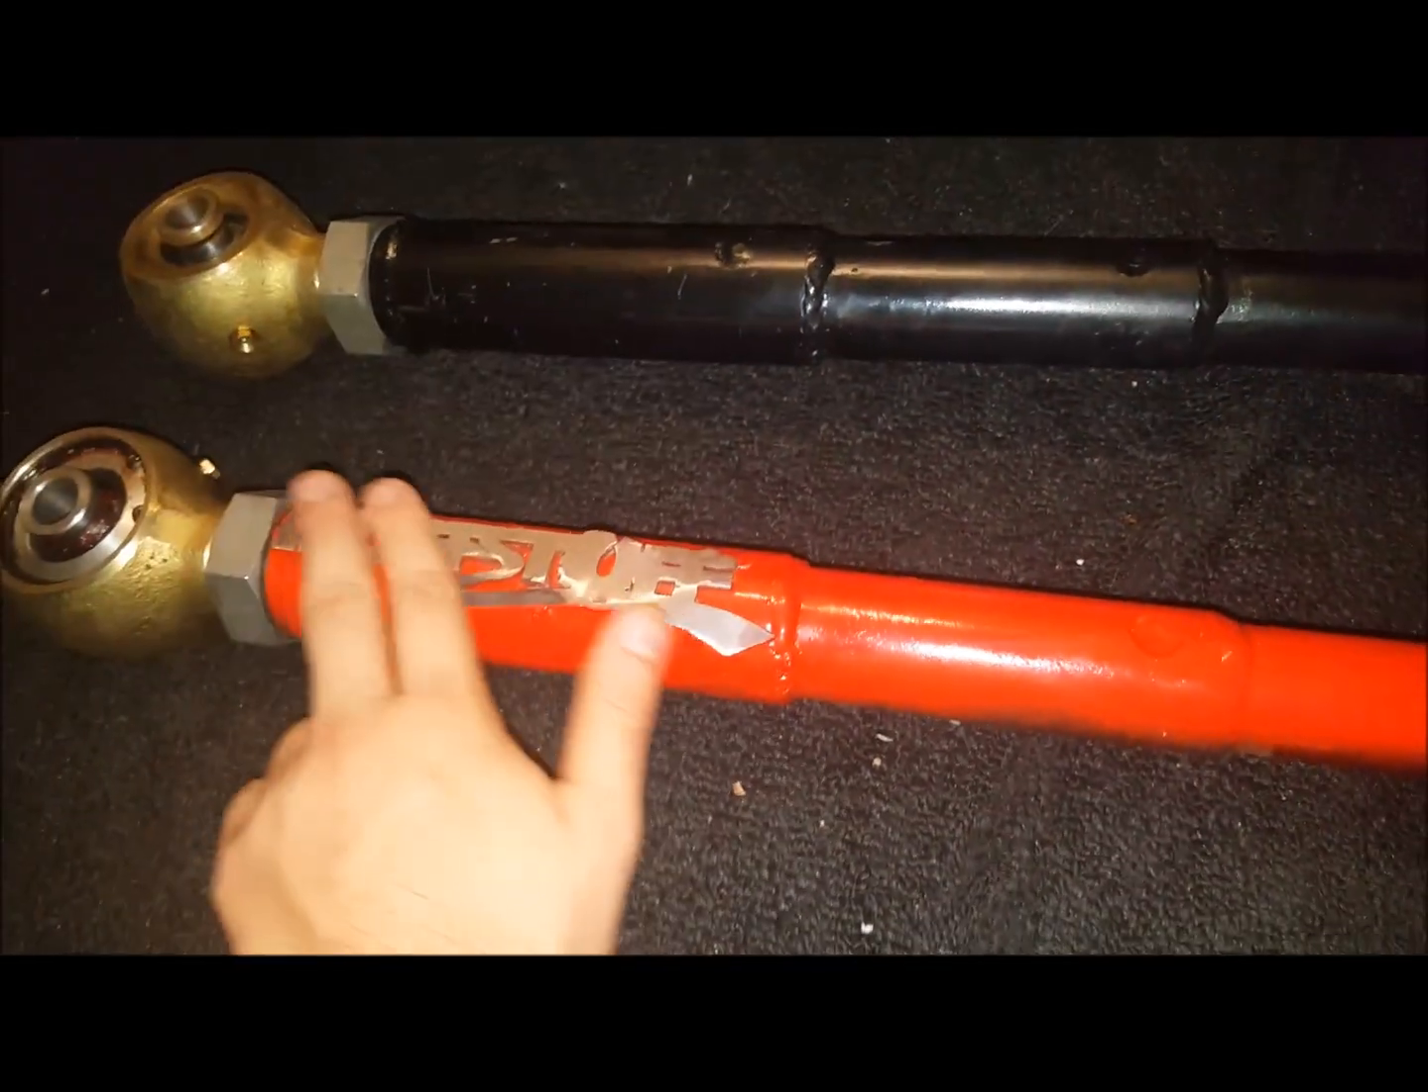So these are both the arms all welded up.